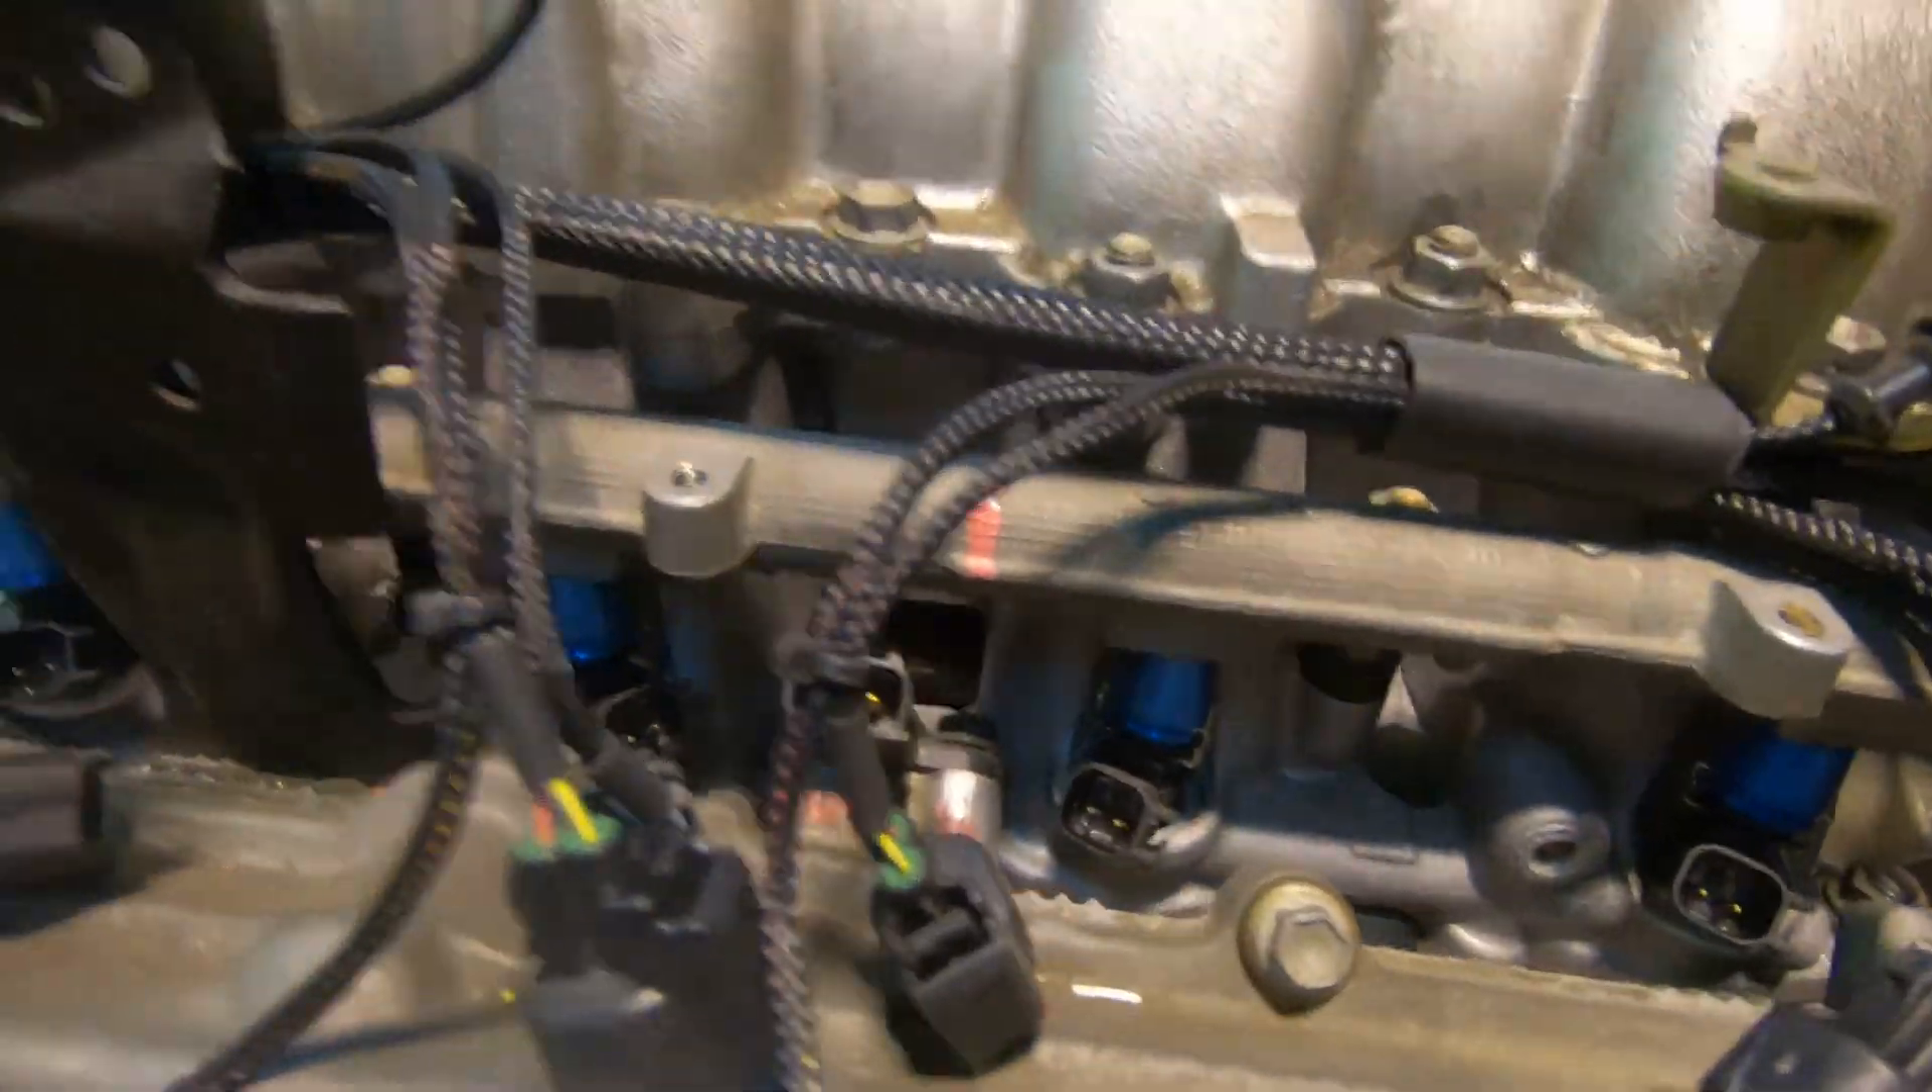And this is what the wiring loom is presently looking like not everything is plugged in.